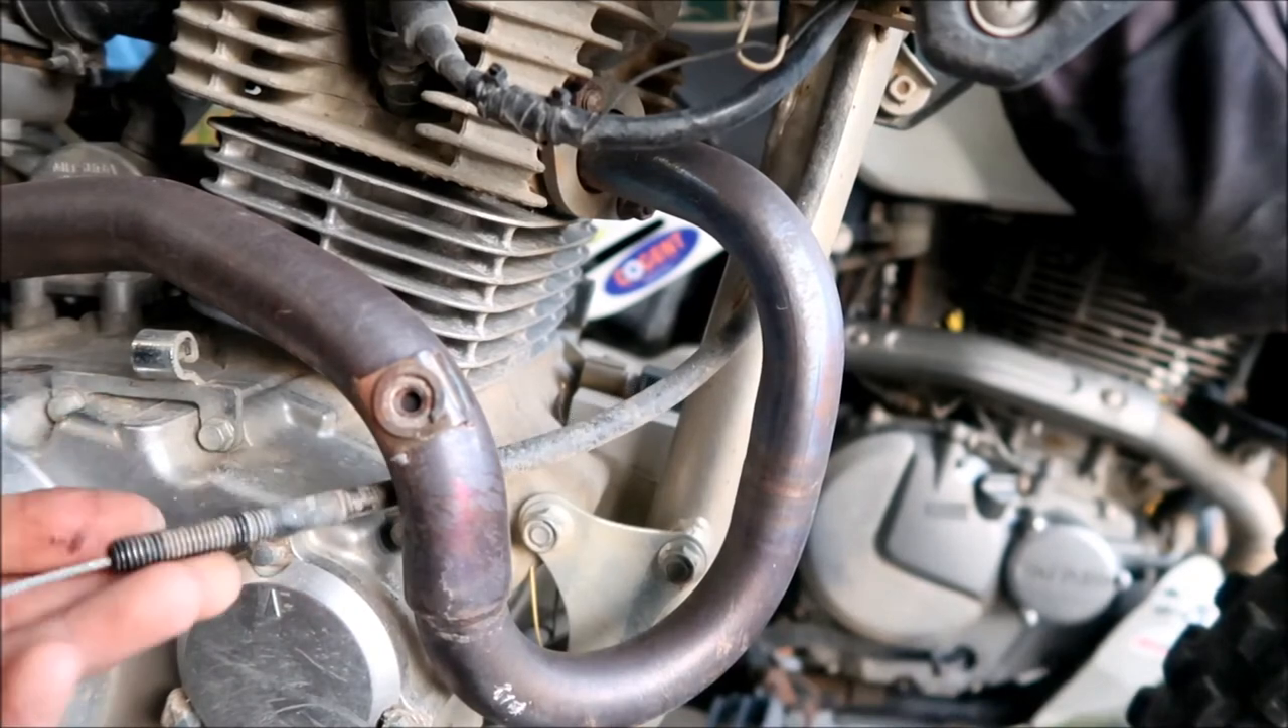That damn exhaust is in the way again isn't it.